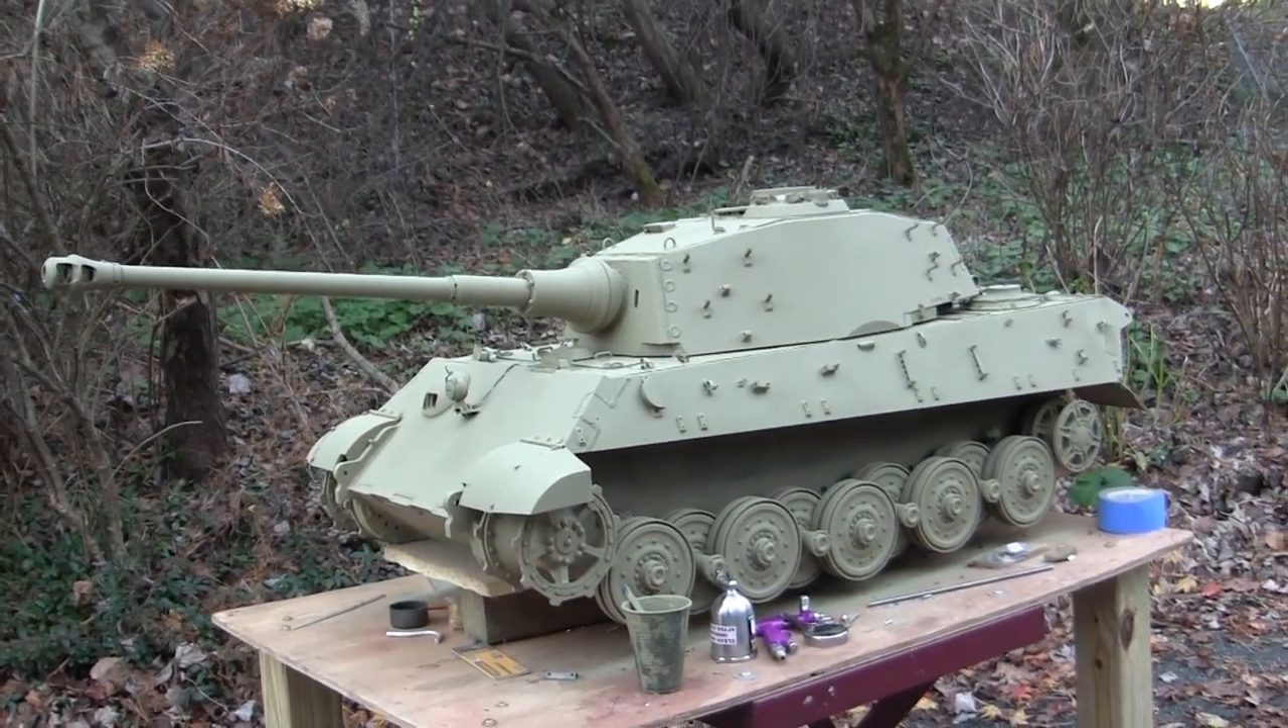I was able to plop the turret into place.